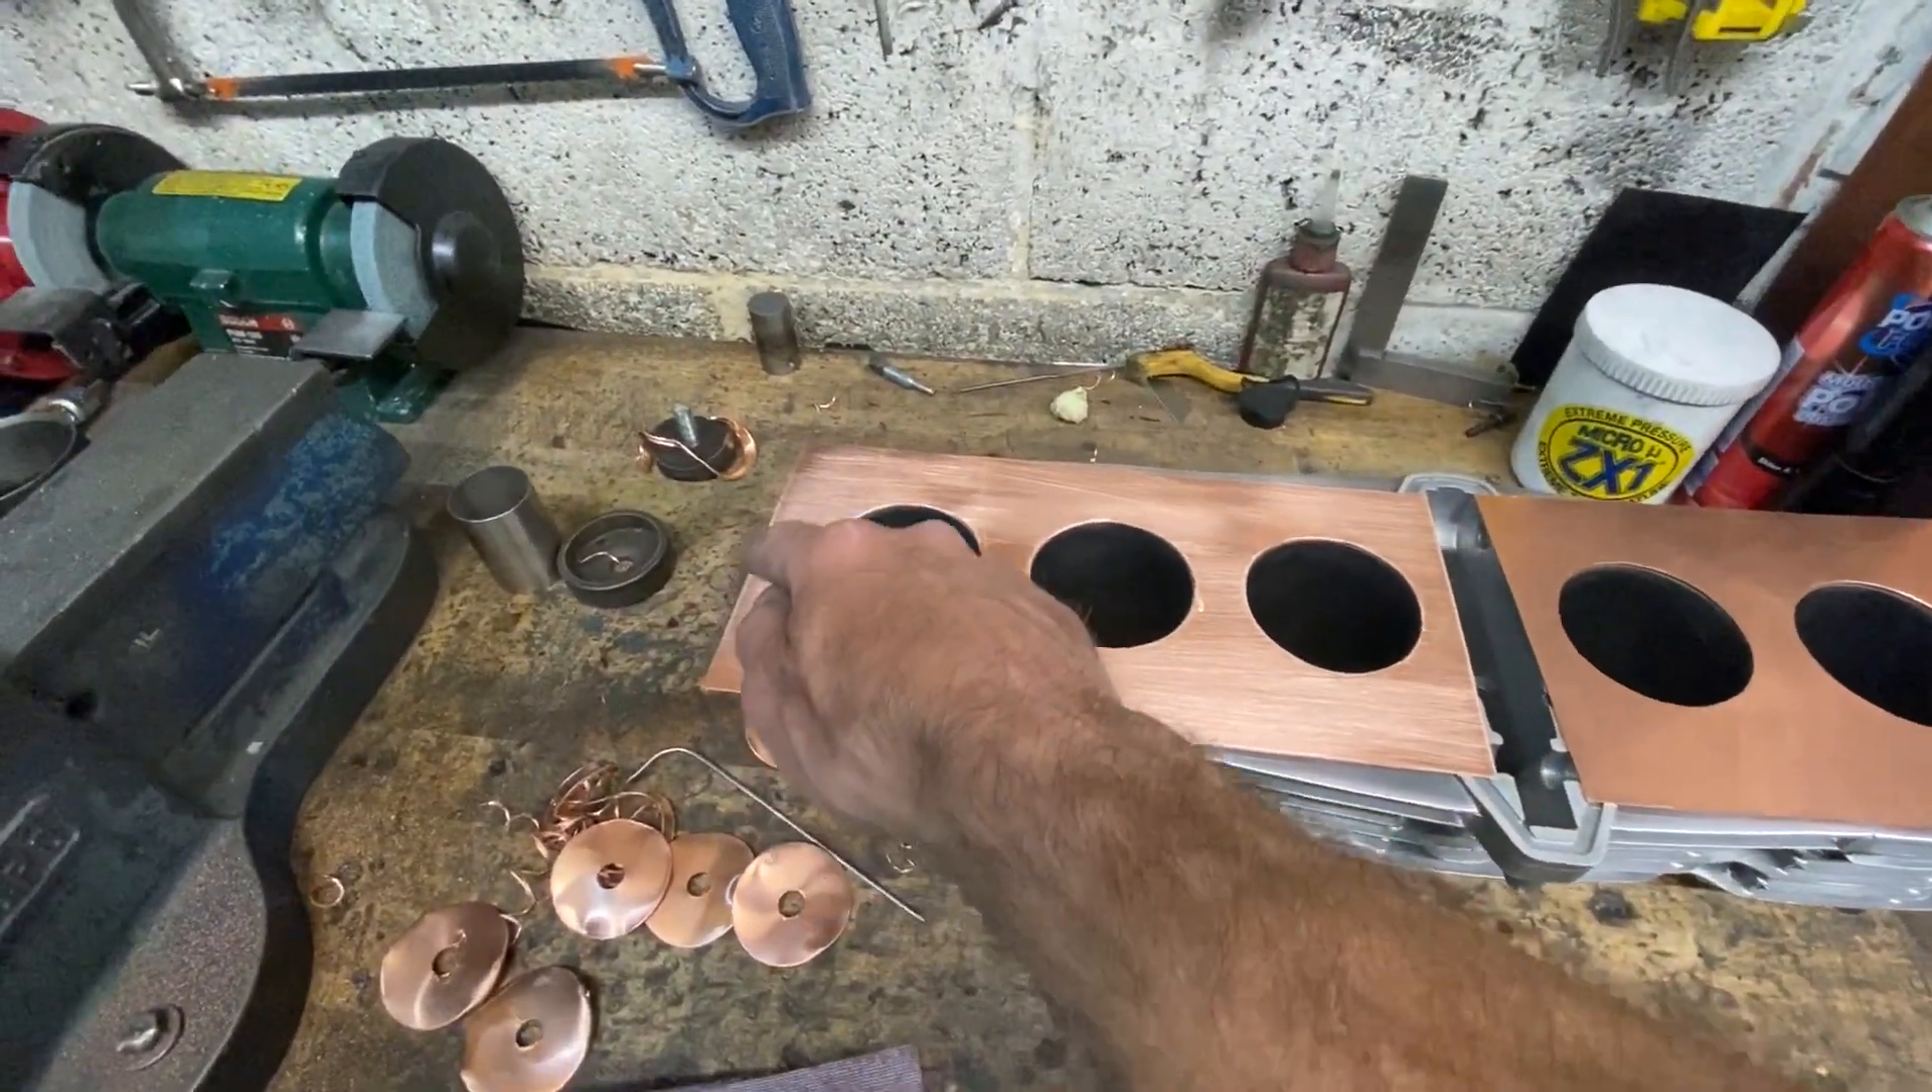With the polishing complete, I place the two copper gaskets back on top of the cylinder block and get ready to mark out the periphery and drill all the holes where the studs are going to go.